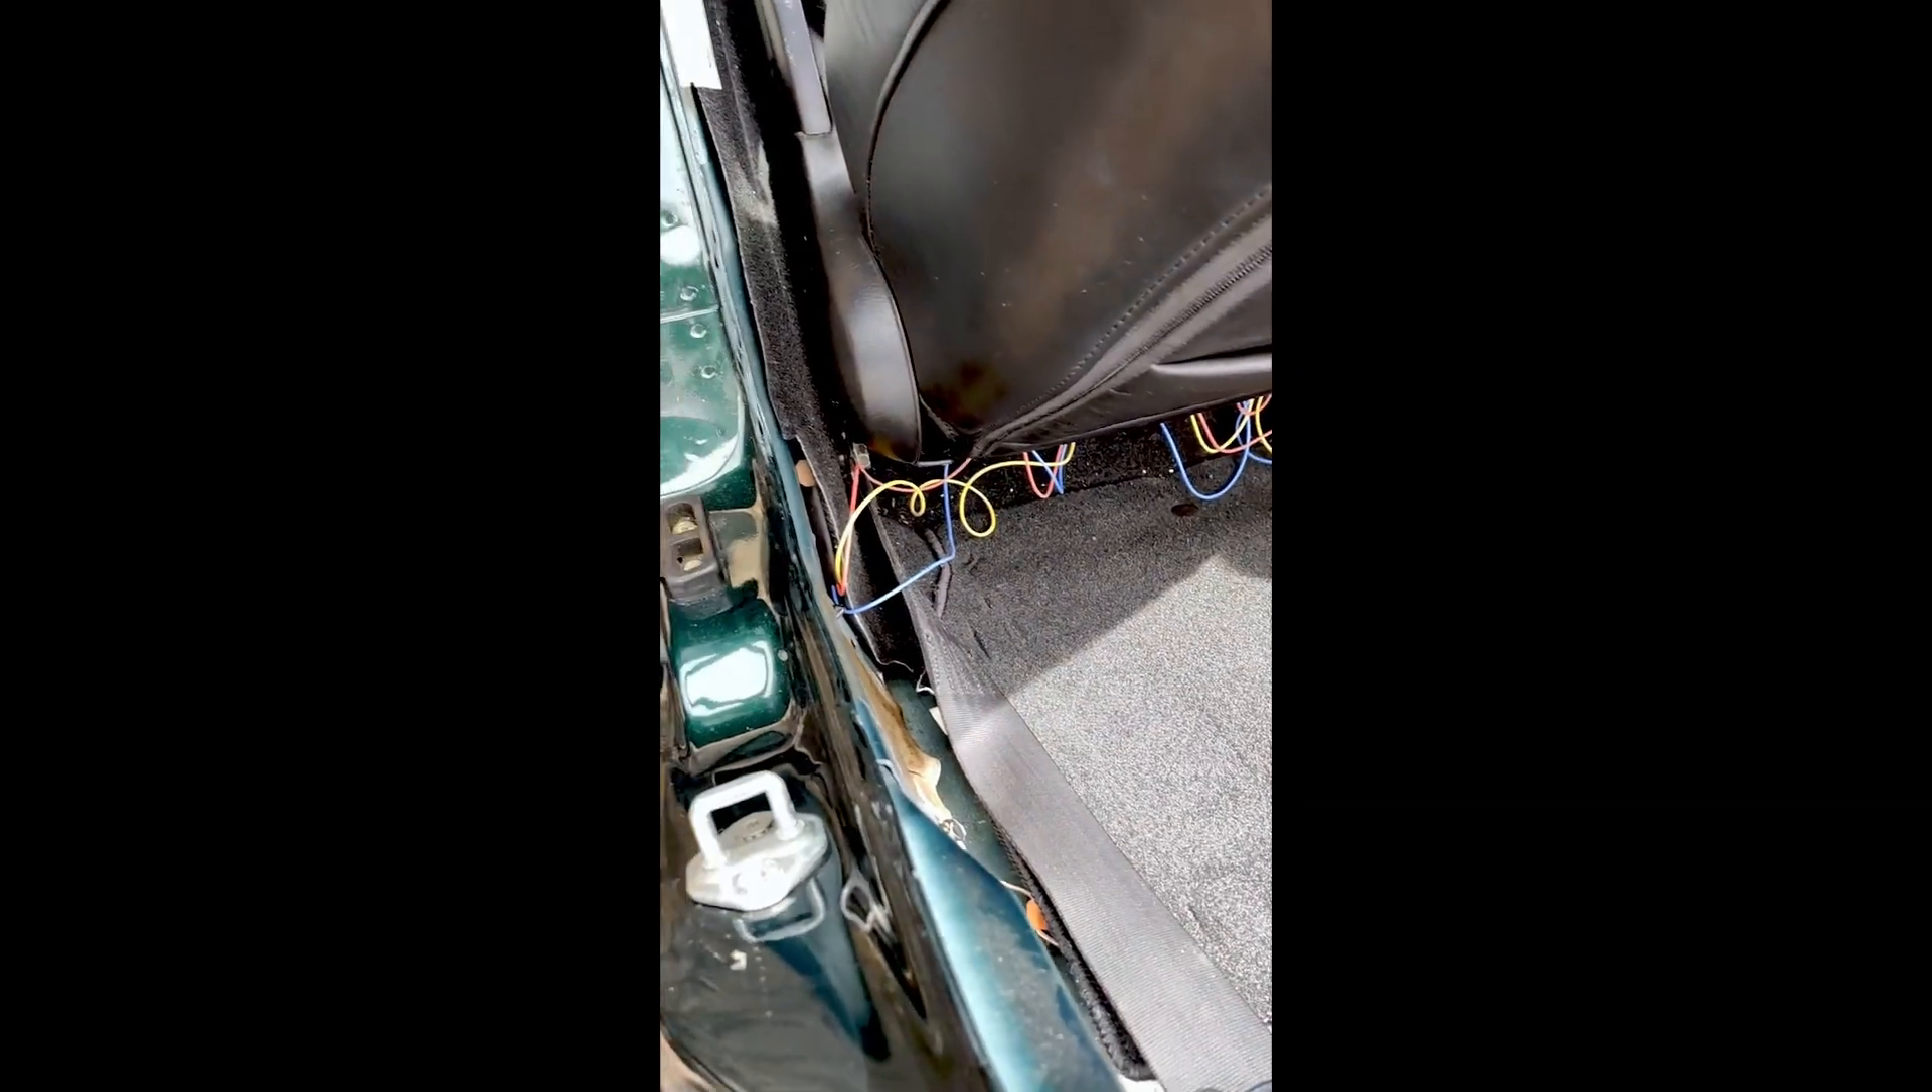So I've just fed a set of wires through and kind of see them poking out there.